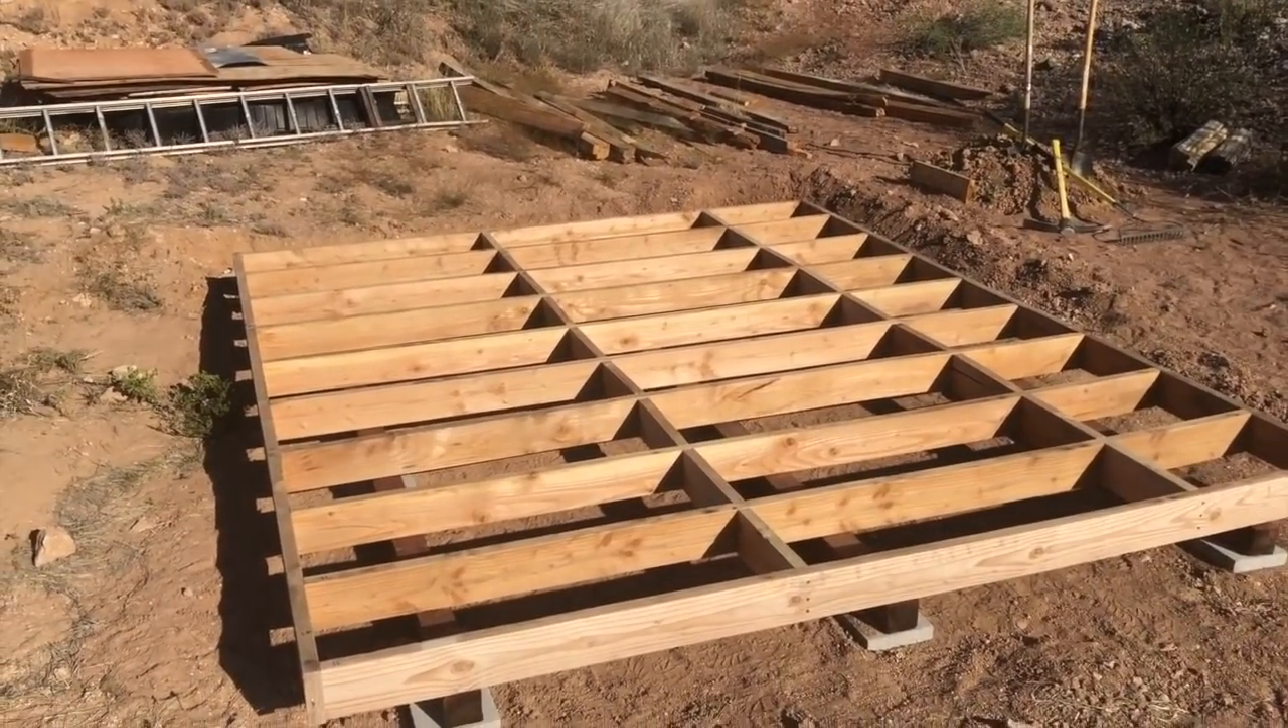So here we are with all the blocking installed. As you can see now, every piece of plywood will be supported on all edges, which it wasn't in my past example.